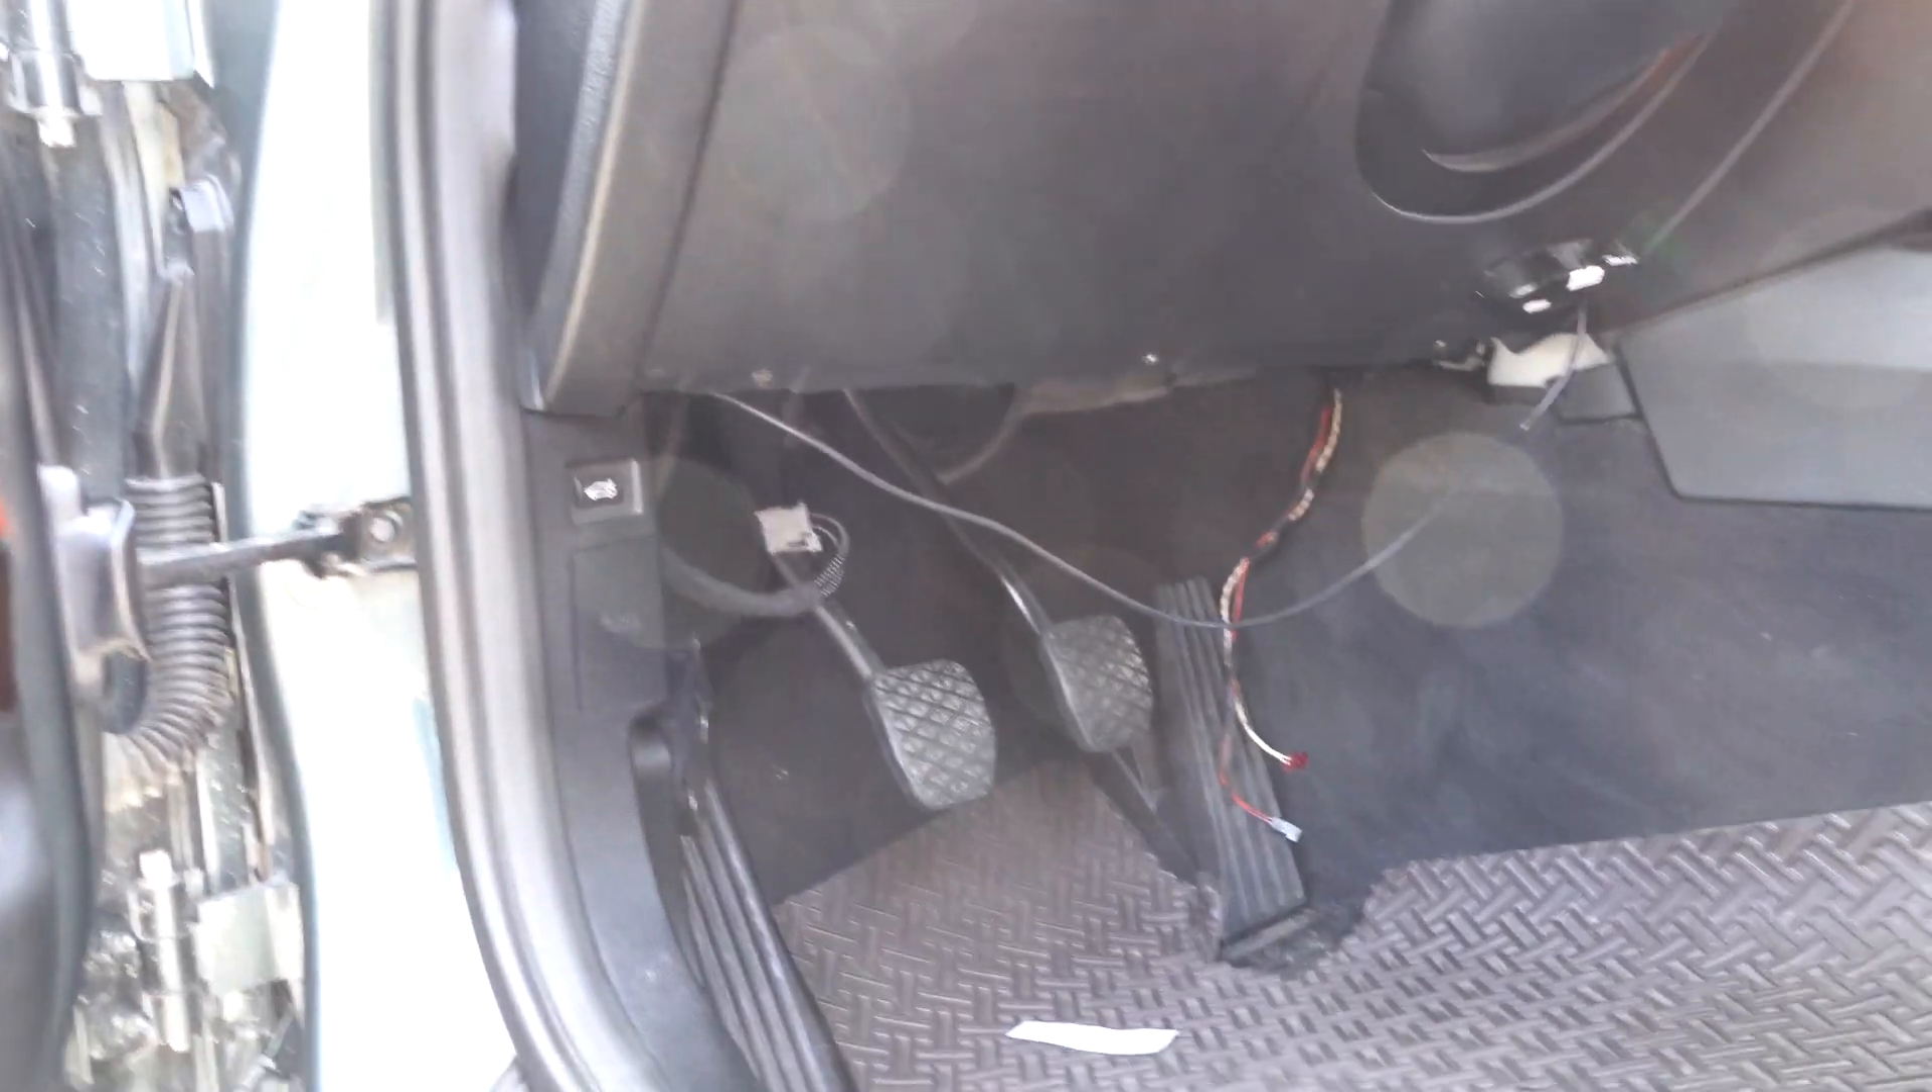We installed the clutch pedal assembly. So now it has the manual pedal assembly.